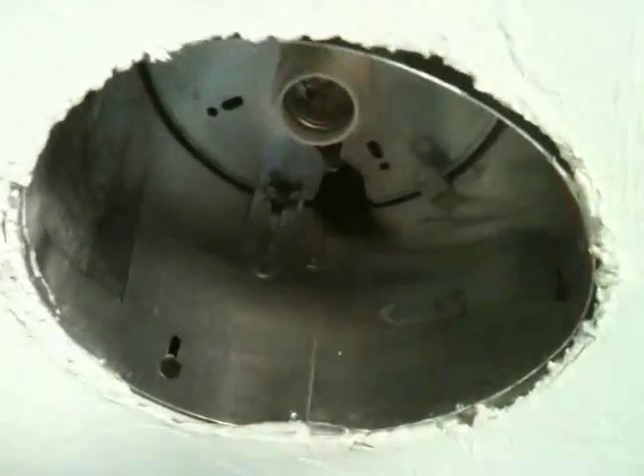All right, I've removed the bezel and I've removed the light bulb.